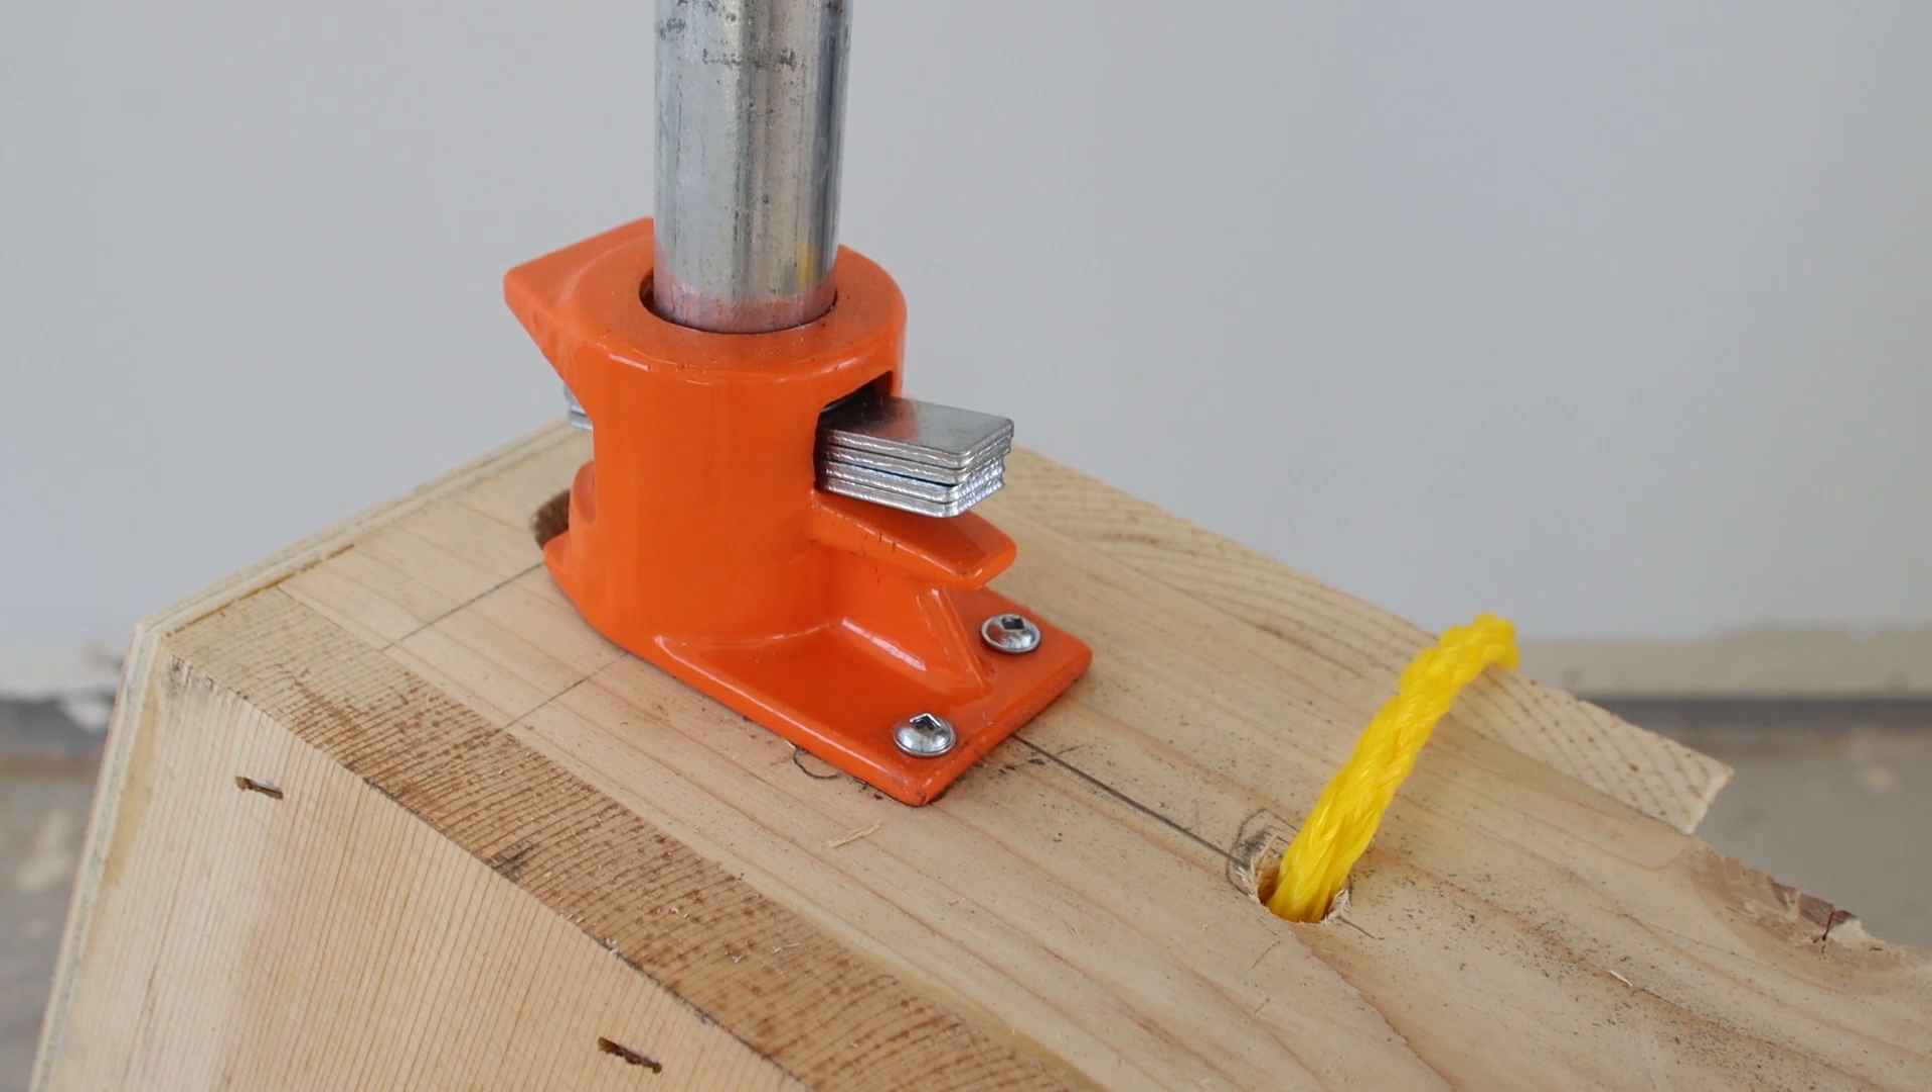So we drilled through the clamps and drove a couple of screws into the top of the sawhorse.